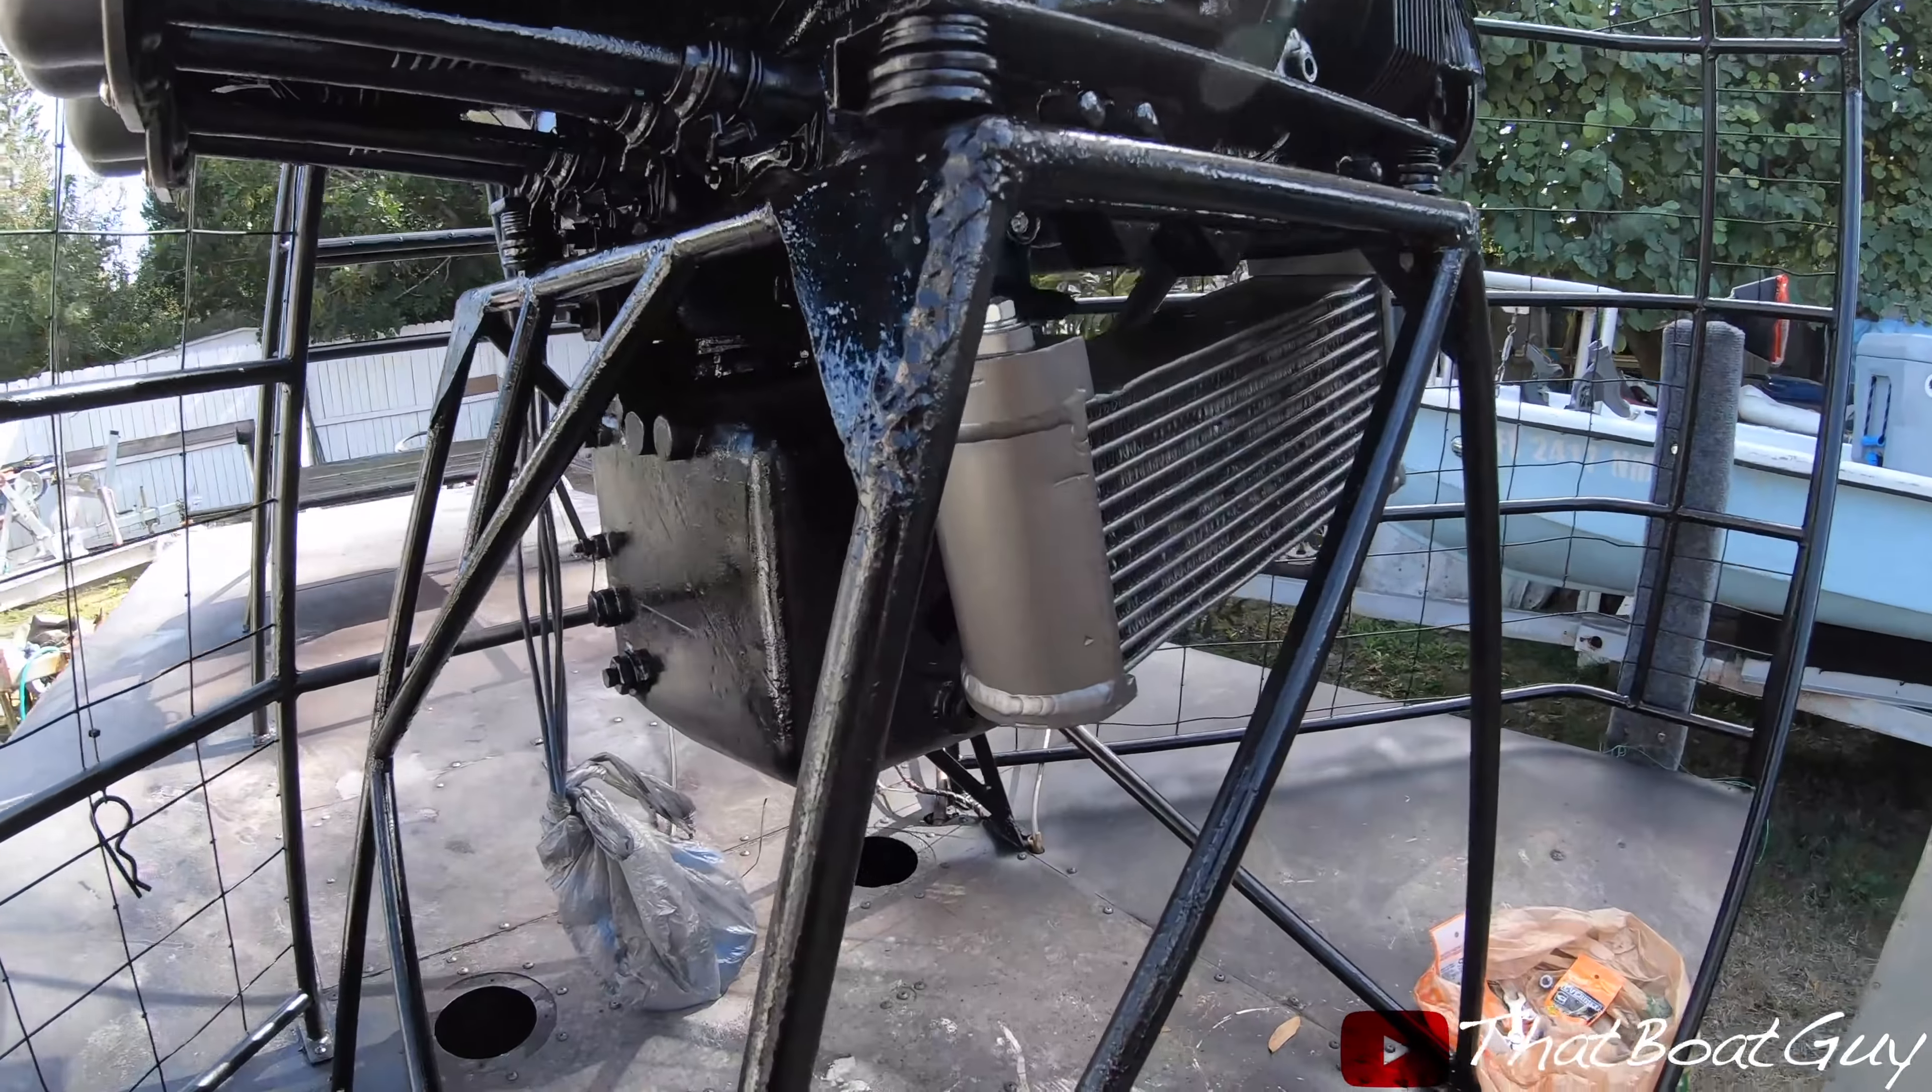I have the oil cooler on it's all painted it's completely installed and it's looking really good on this engine.